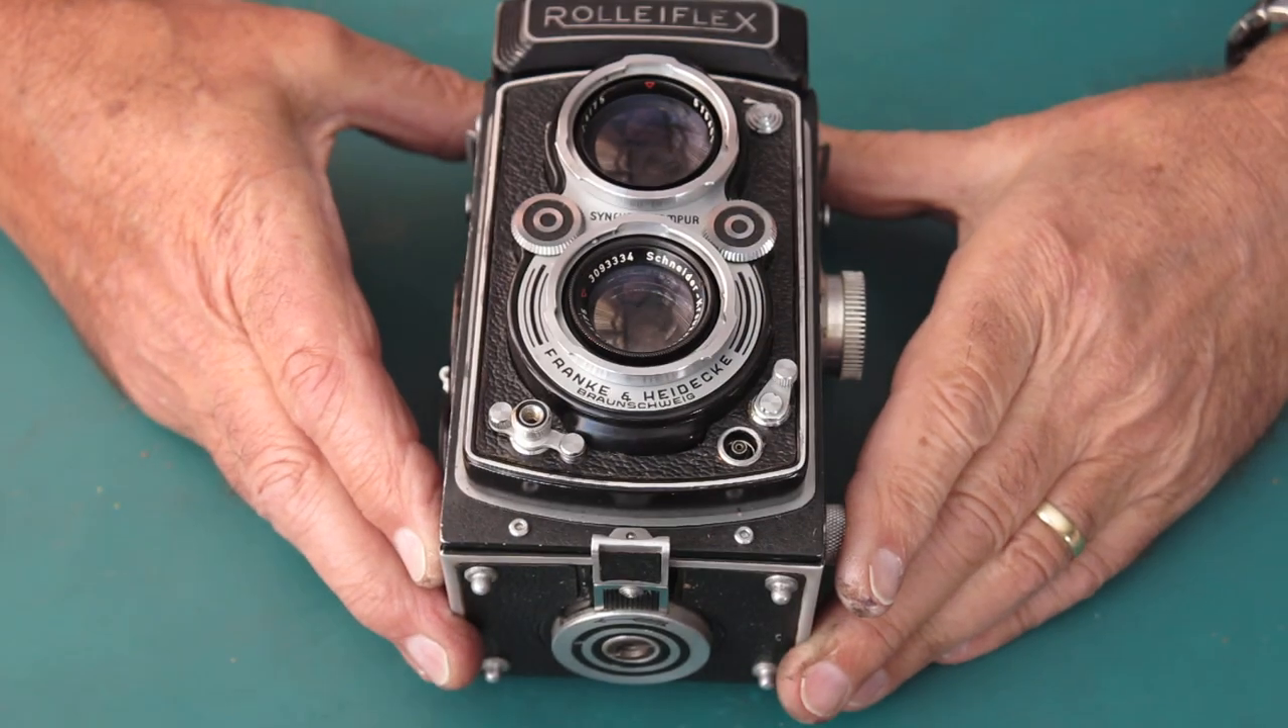Well I did get the leather back on the front.